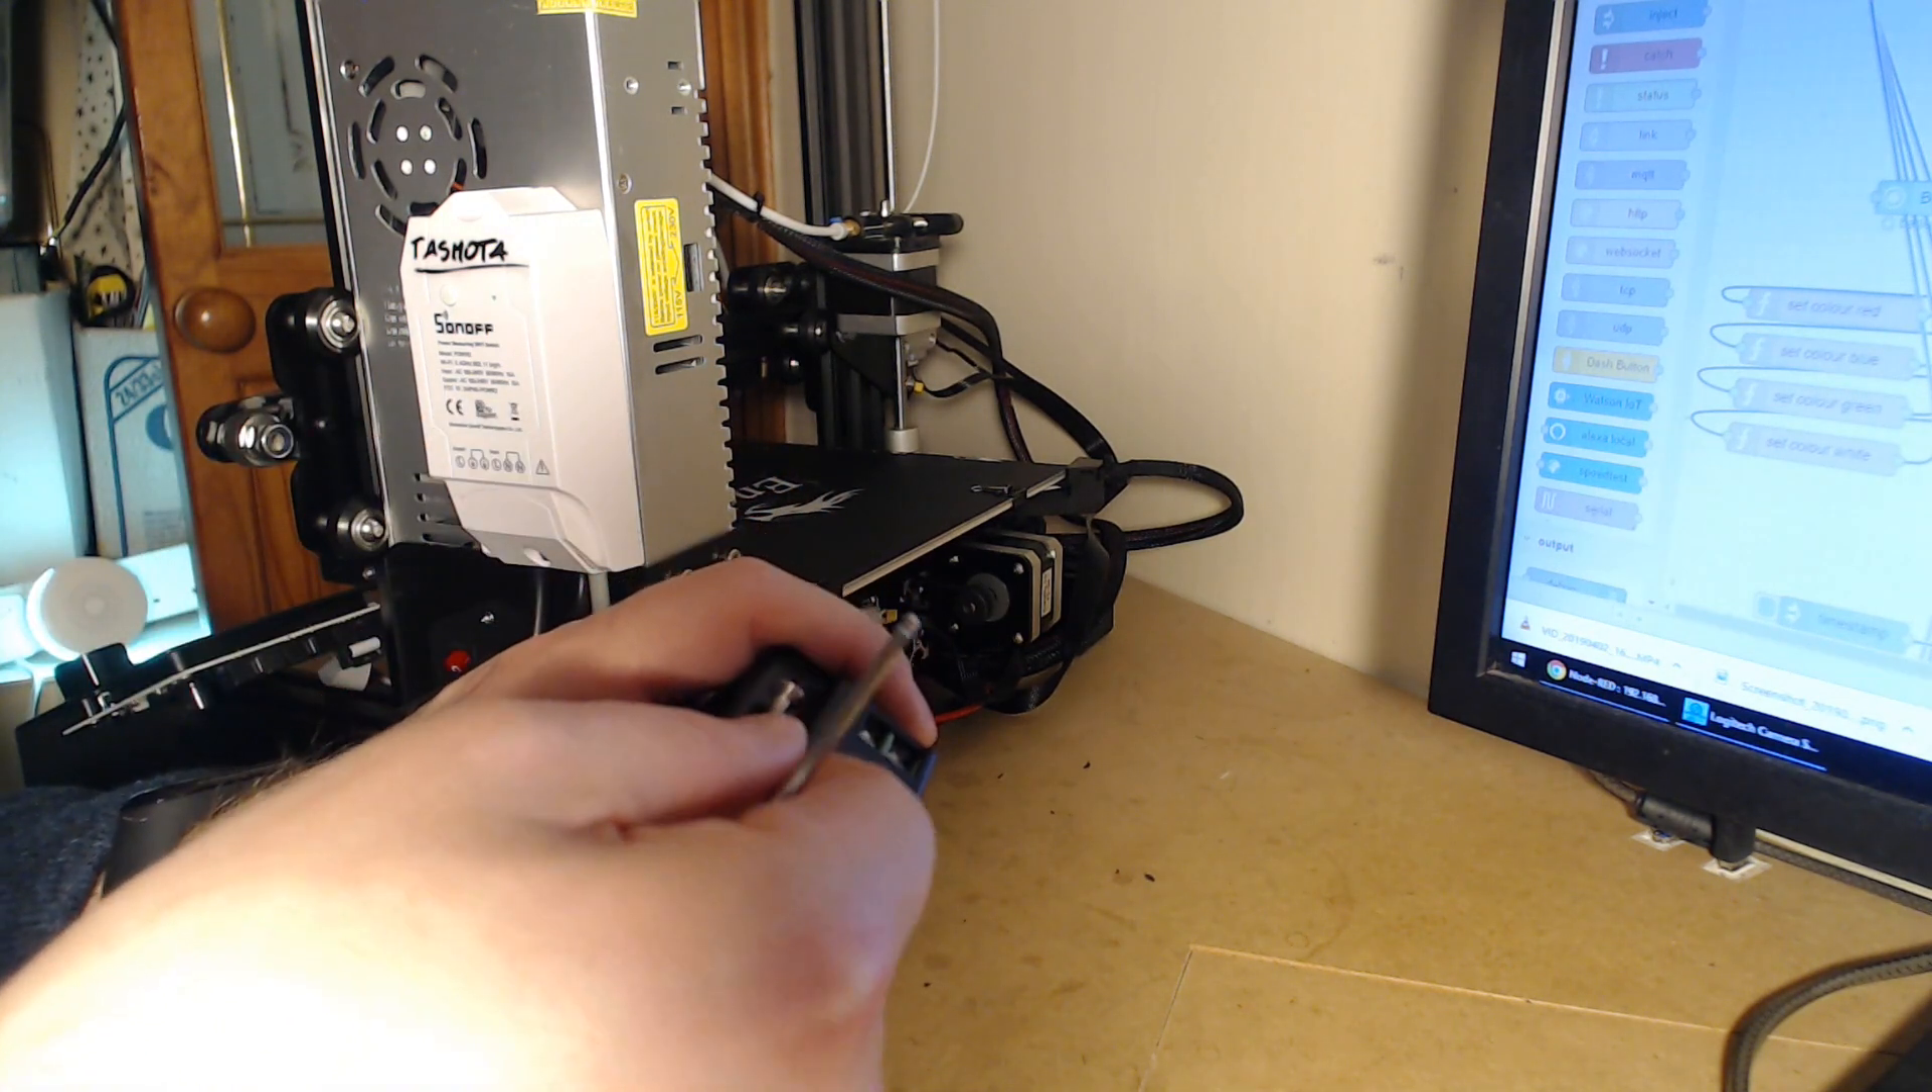Now on the 3D printer I've placed the Sonoff shell onto the power supply using 3M tape.